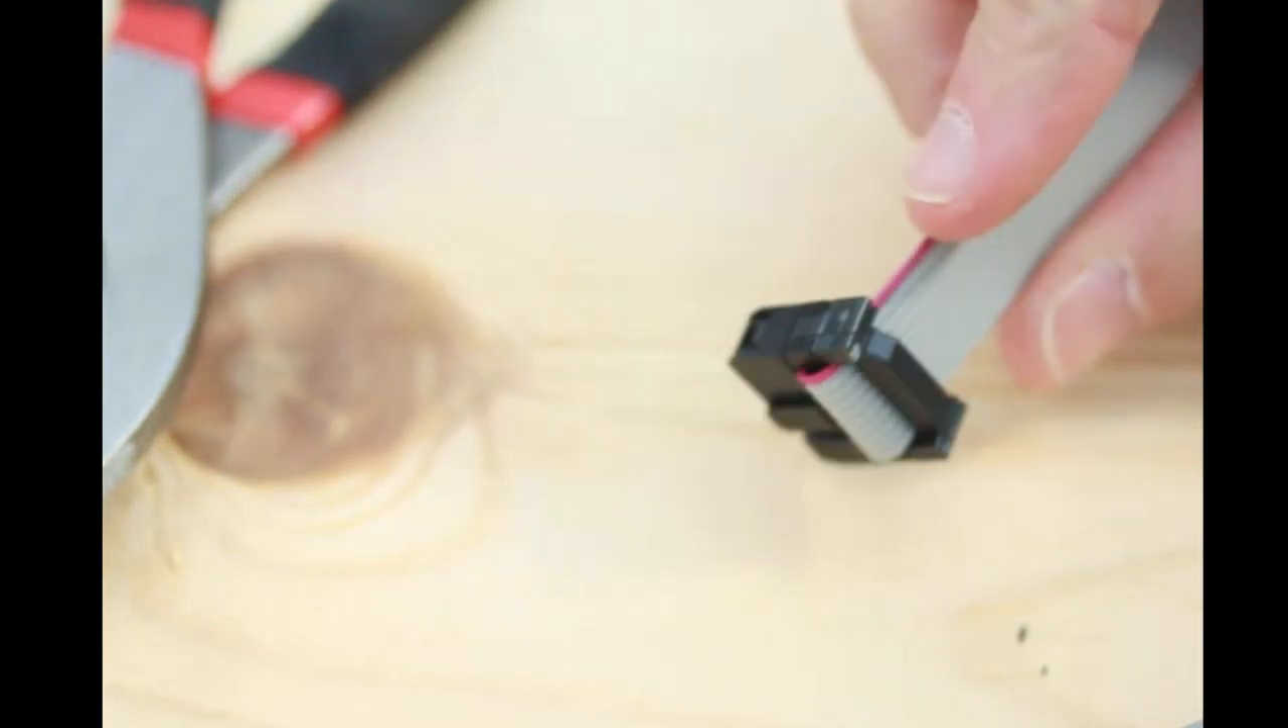This is how the connector should look after the connector is assembled.